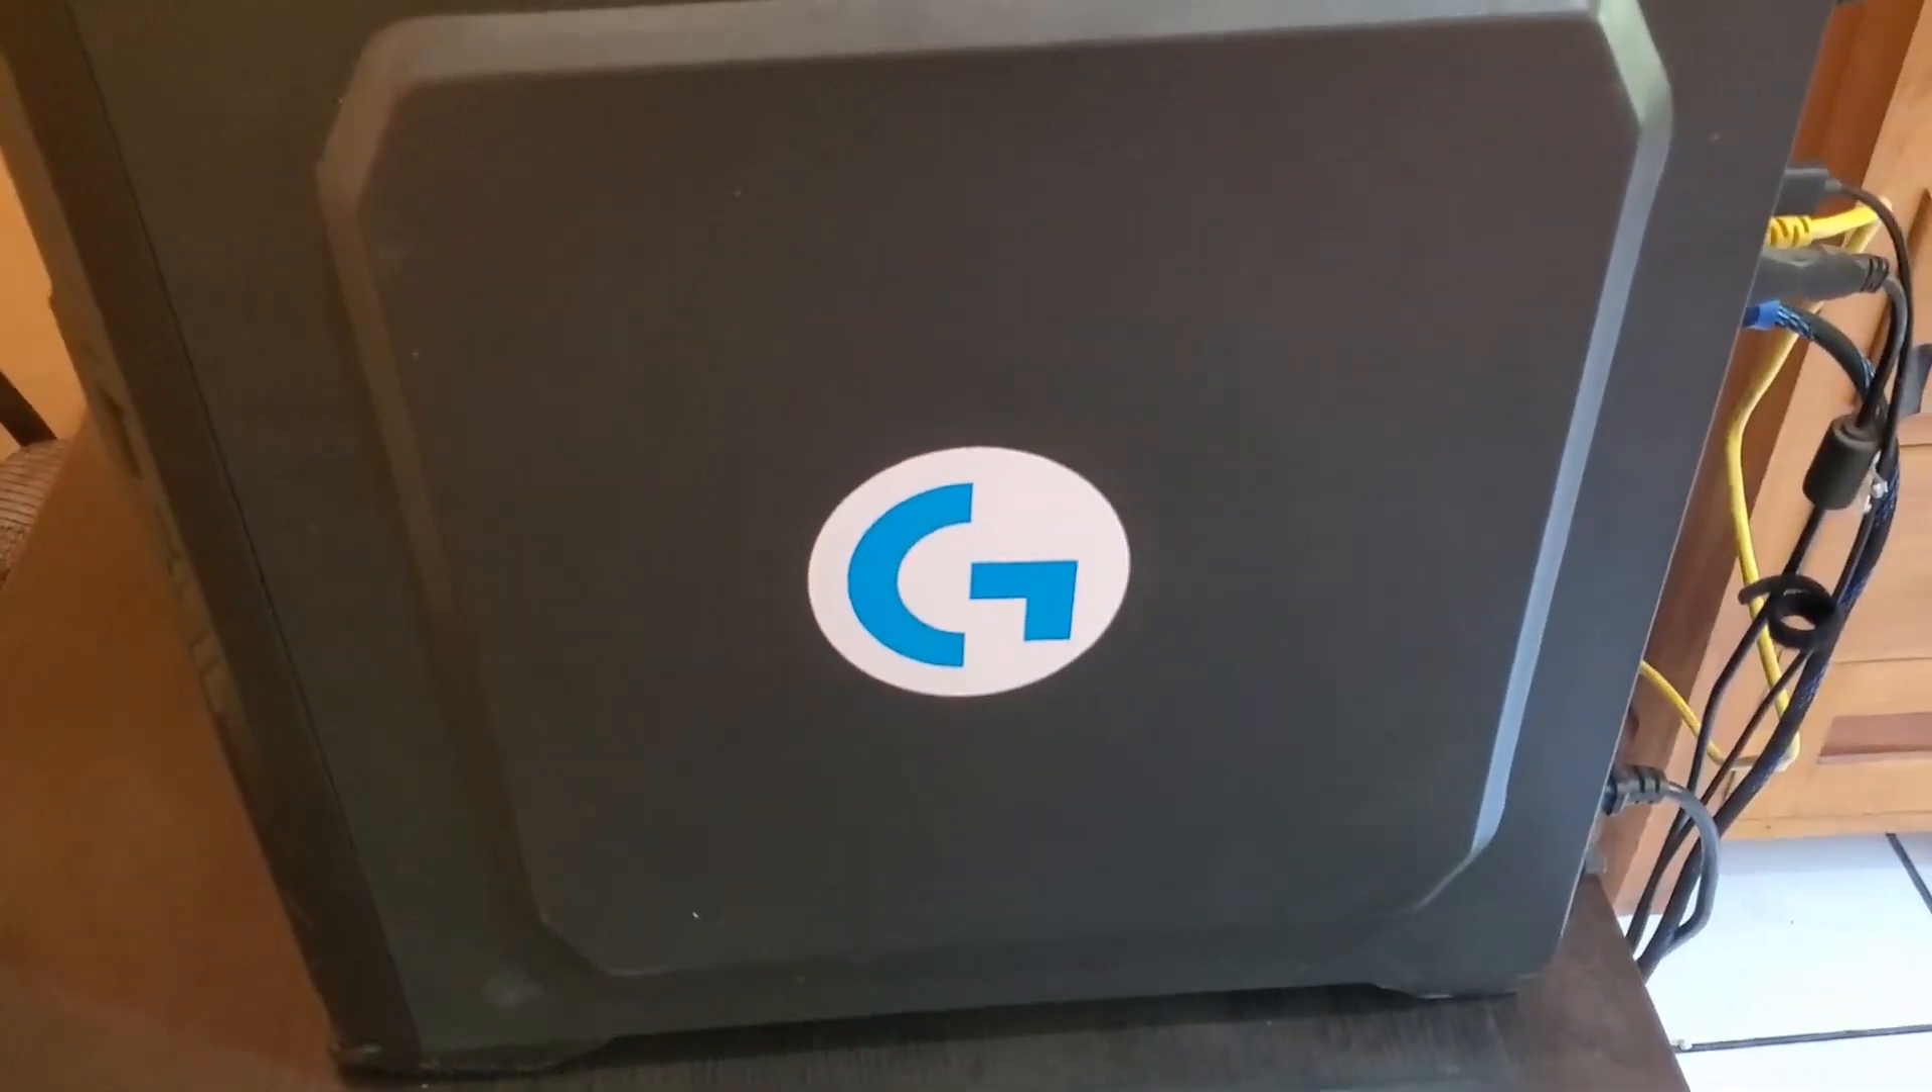Bueno amigos Pues ya quedó Ya le puse hasta la calcomanía esa De la Vitech.